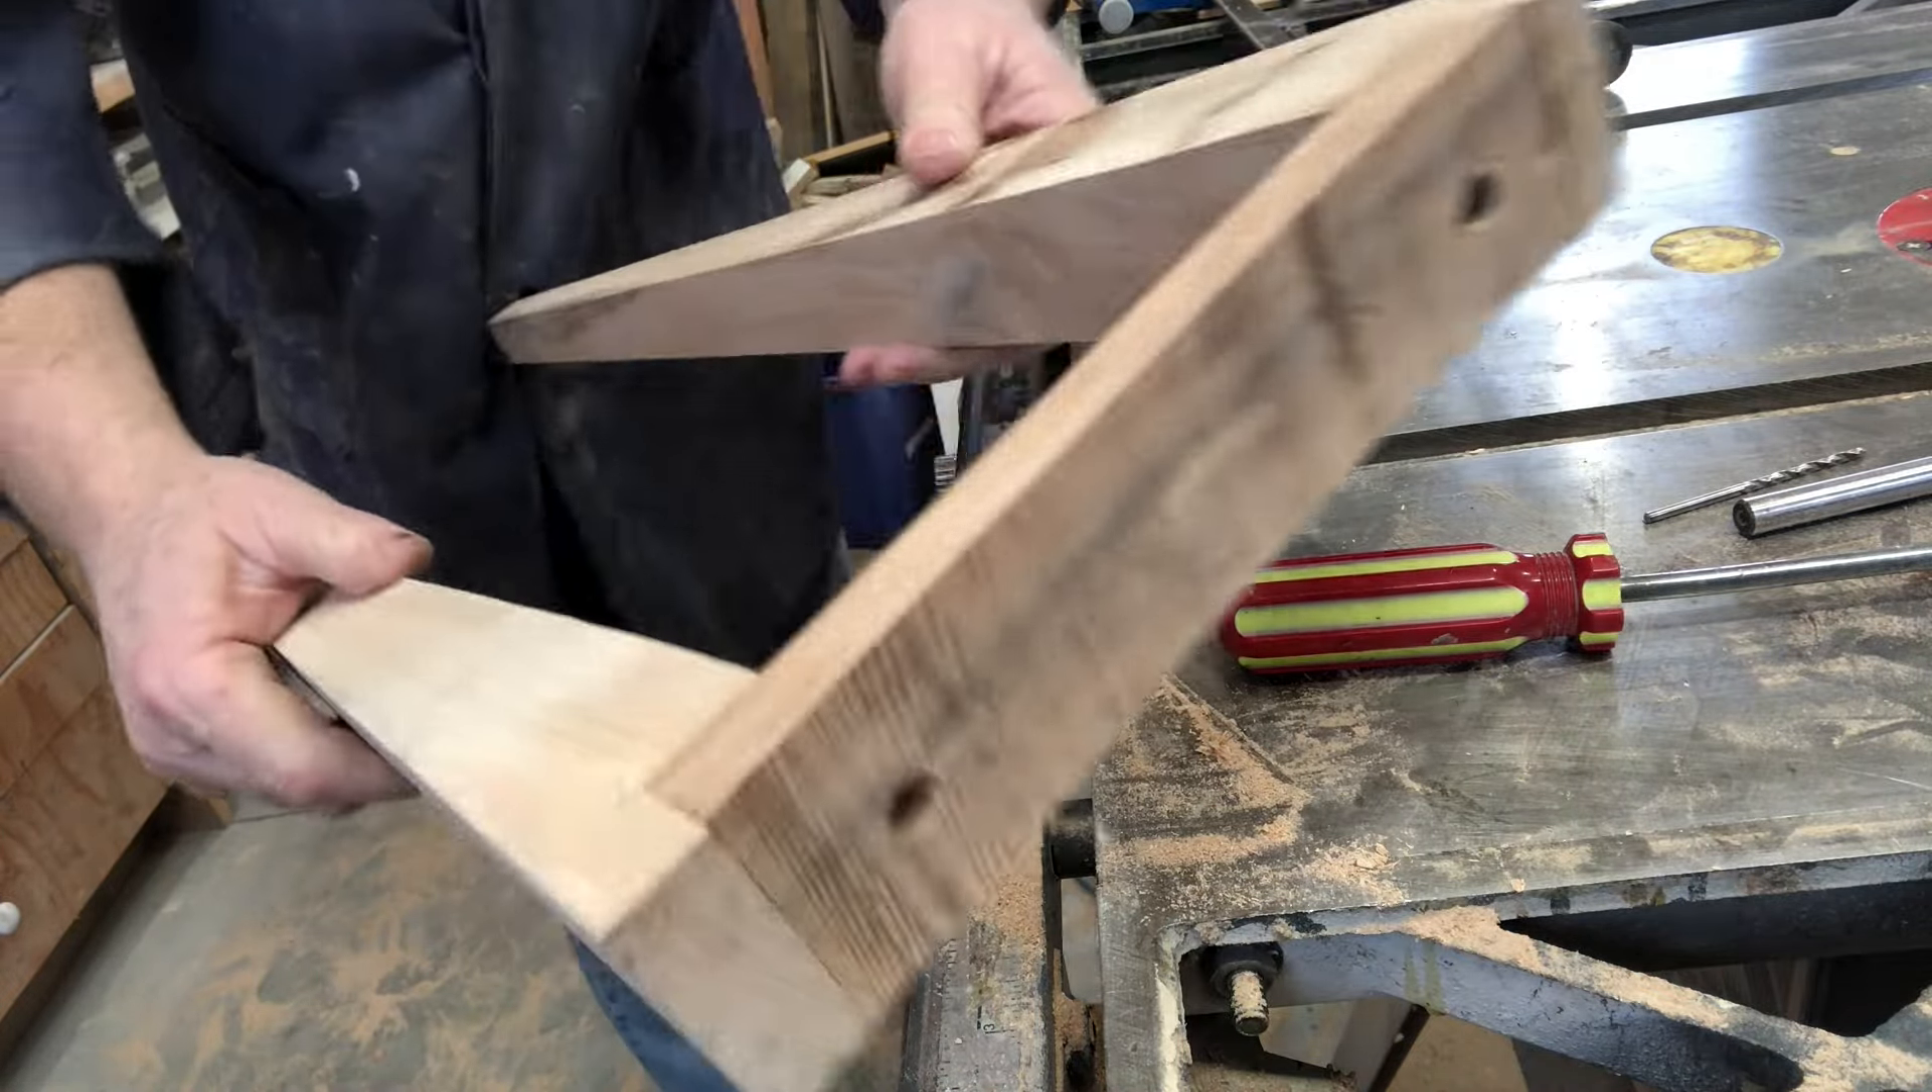One leg assembly. Assembled.